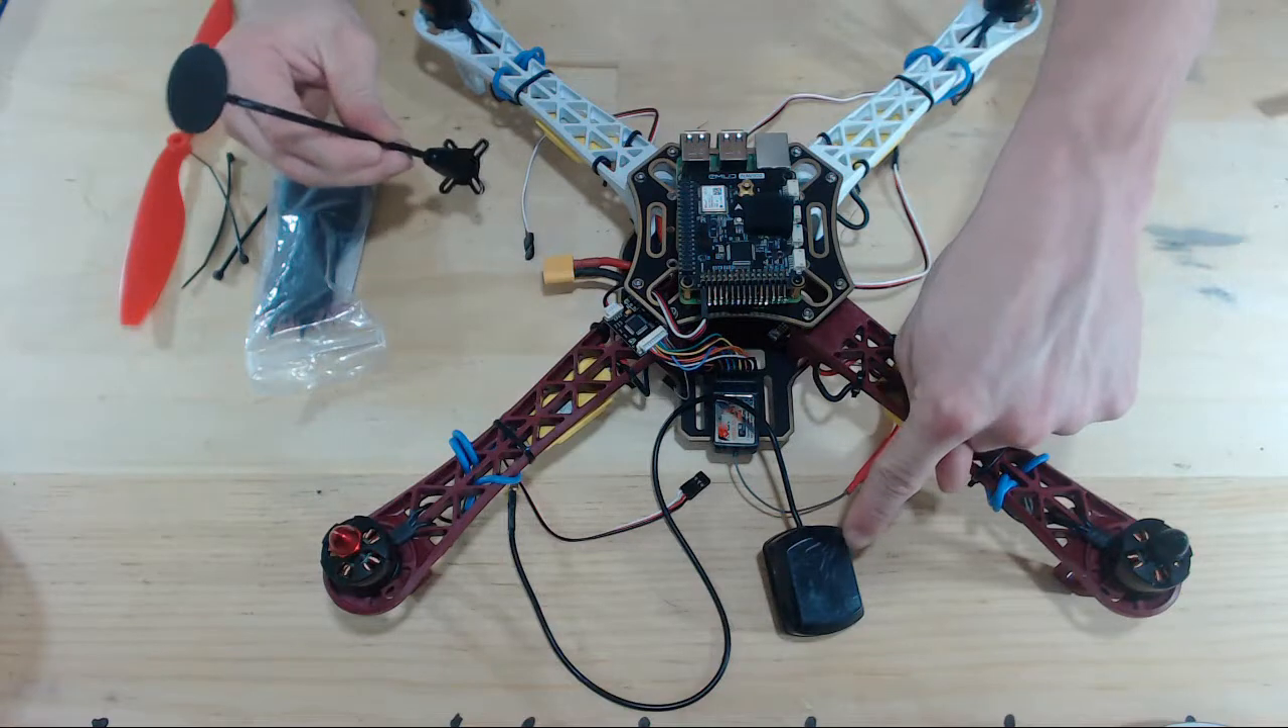At this point we should have our drone mount all put together and ready to go, but we should have our GPS module still not attached.